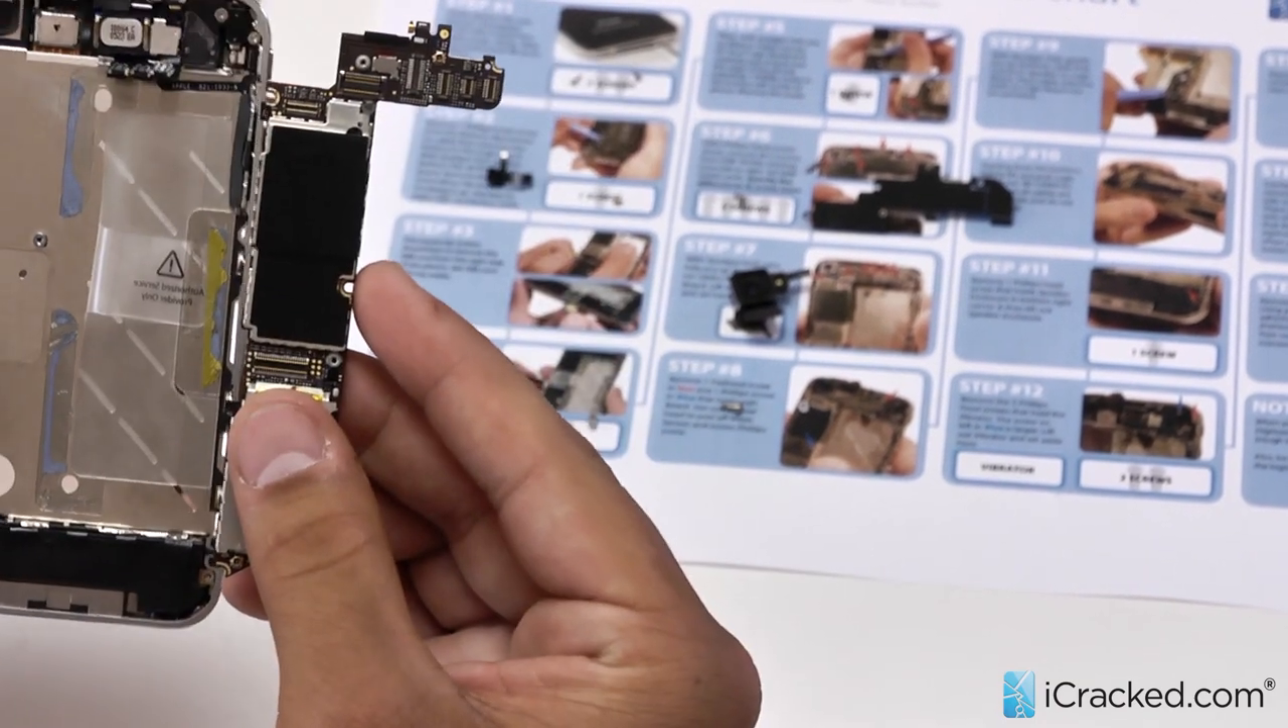So now that the logic board is out we are going to go ahead and set that aside.